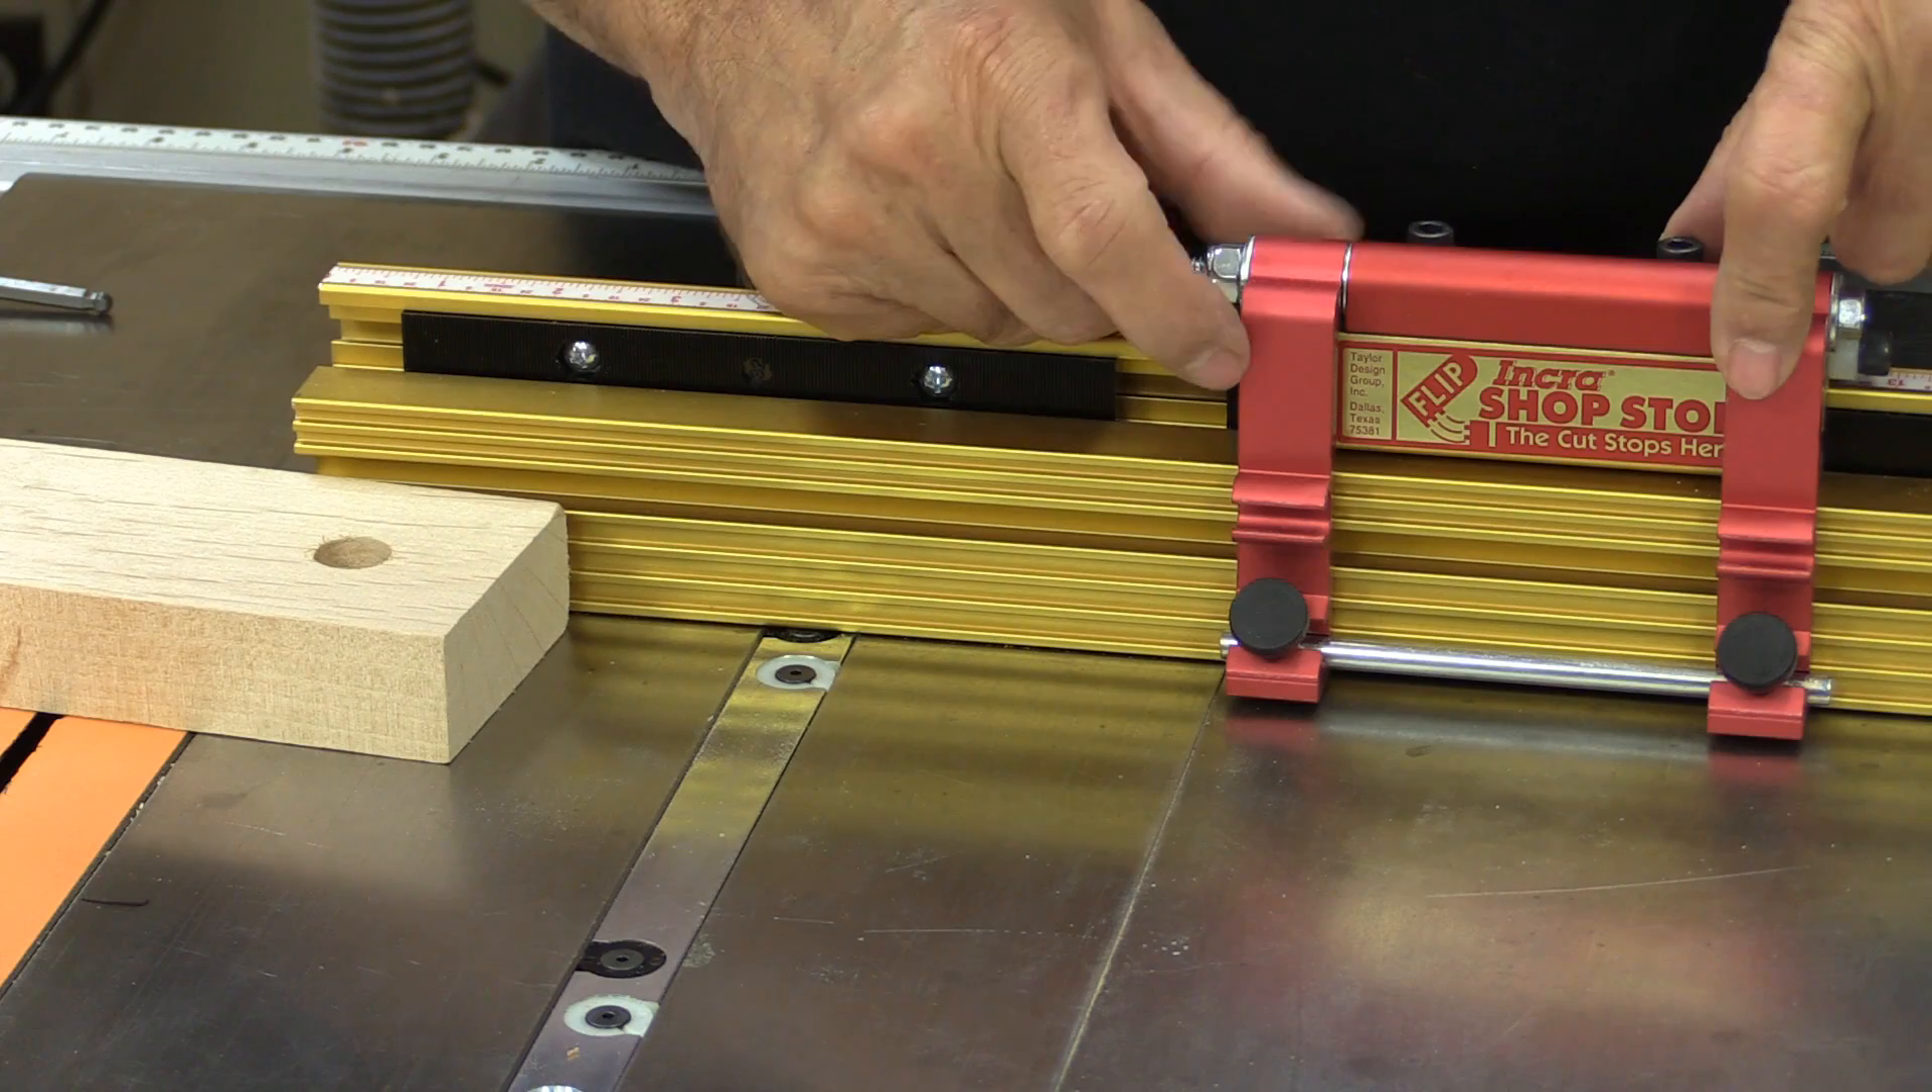There's that little flip stop installed.